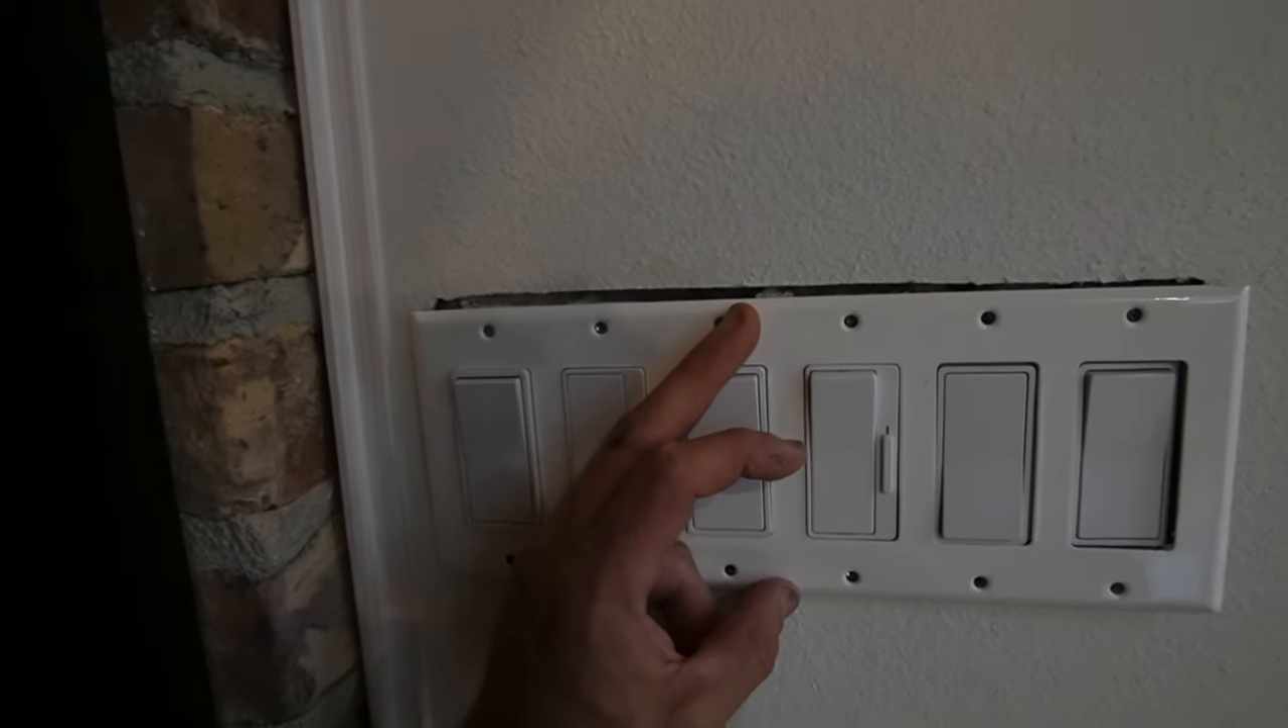If you look right here, I've got this six -gang light box. But if you look closely, I didn't trim my drywall well, so I have a gap there.